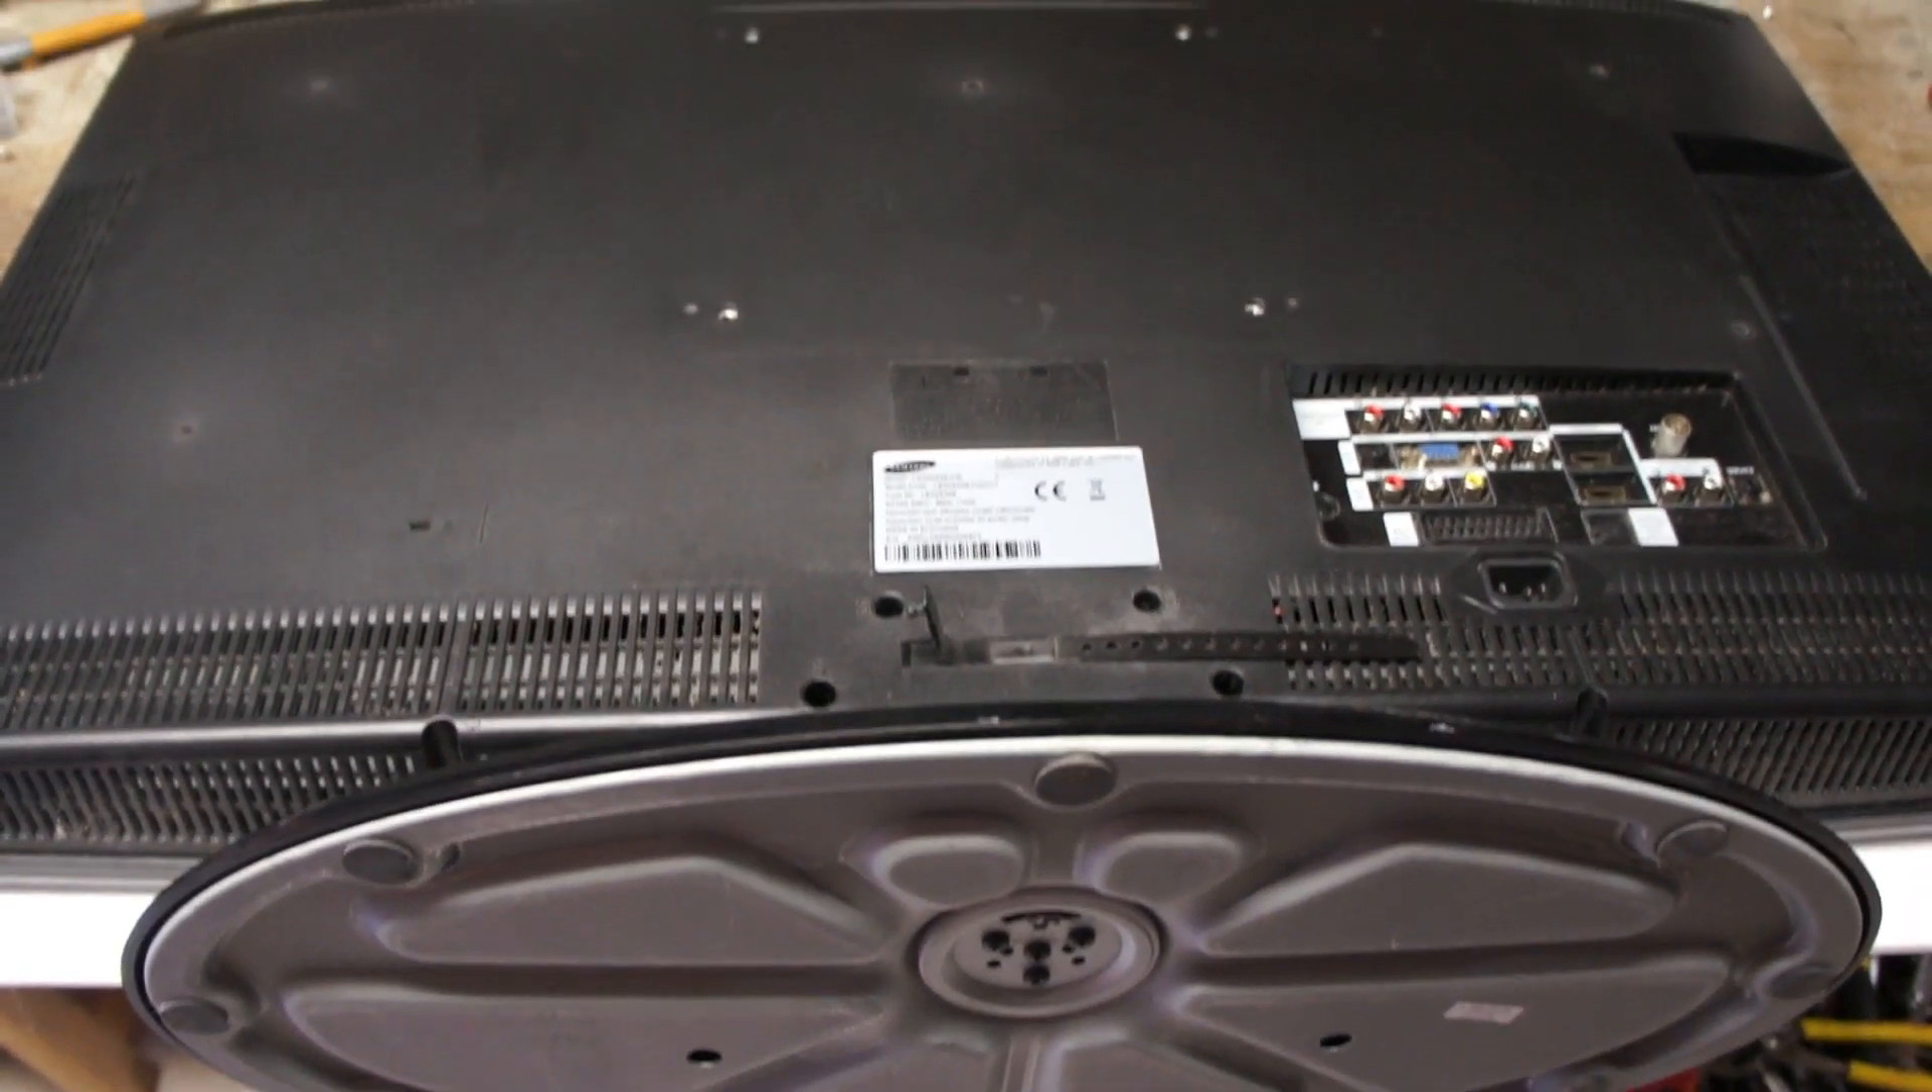J'ai fermé le couvercle arrière et j'ai remis le socle.